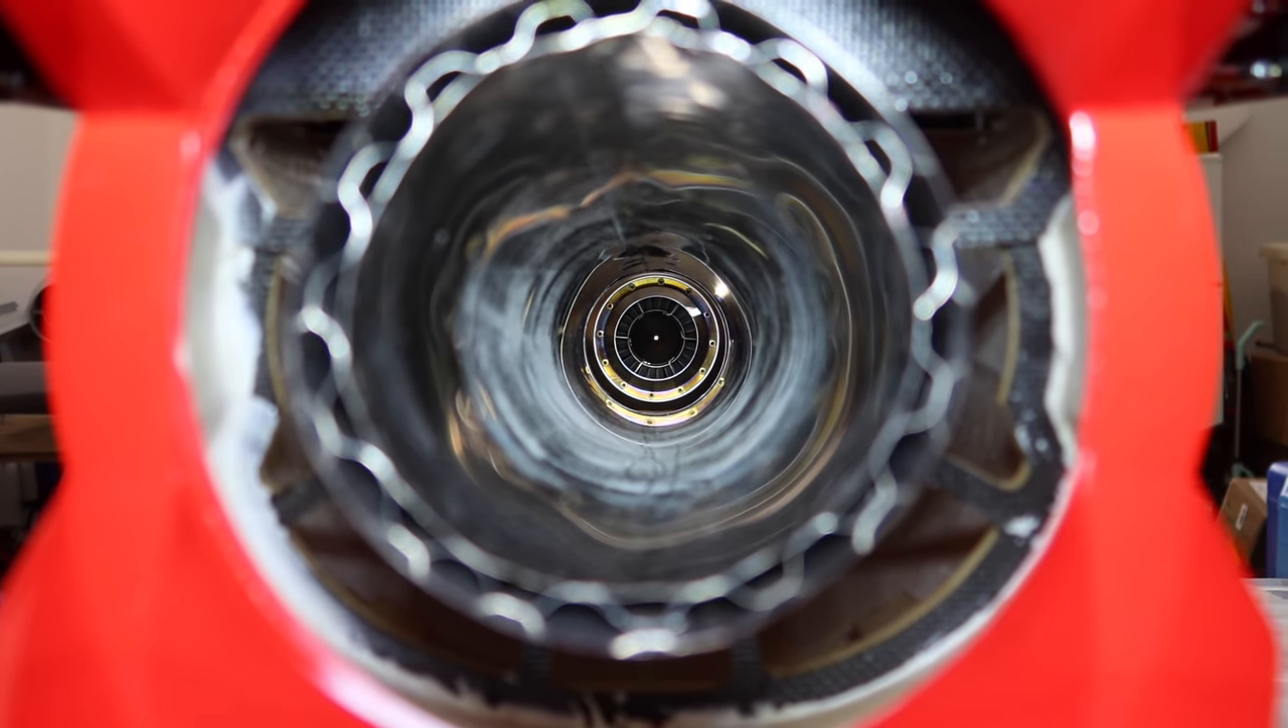I'm trying to get the angle right for you guys, but engine's perfectly centered.